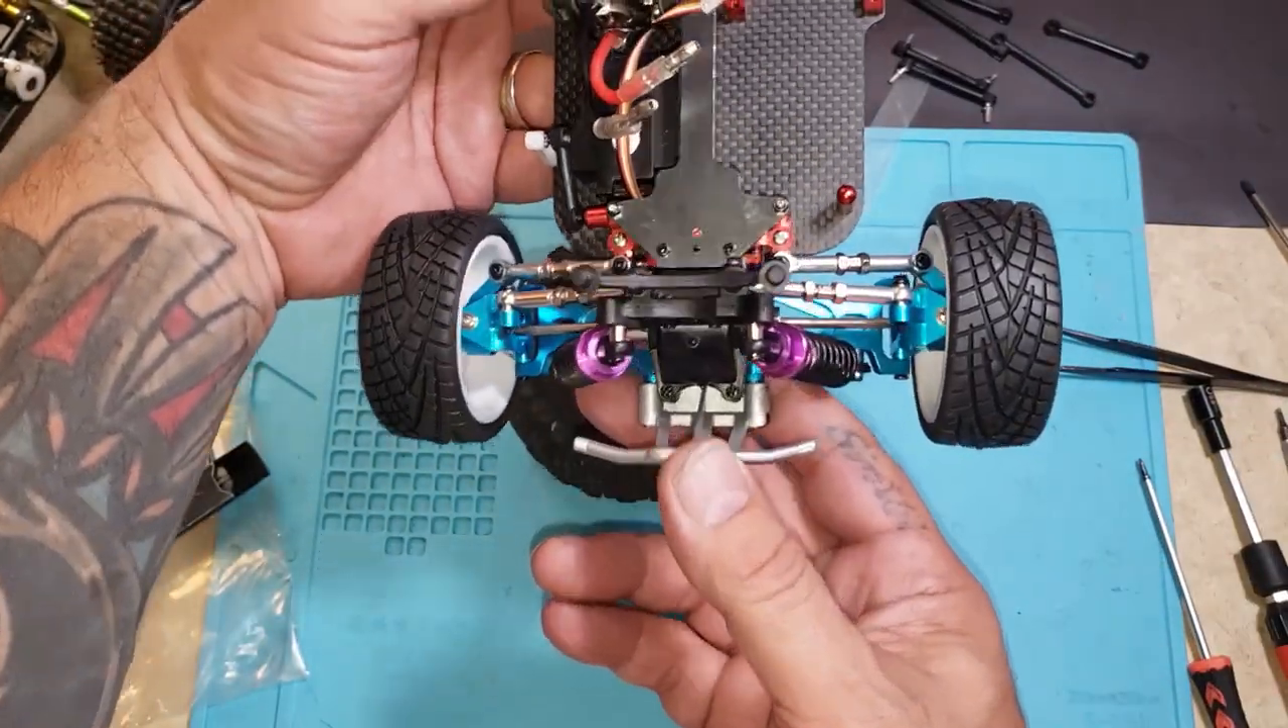Pretty sharp looking too. Okay, got my wheels on and actually it looks really good other than, you know, she's pretty square.